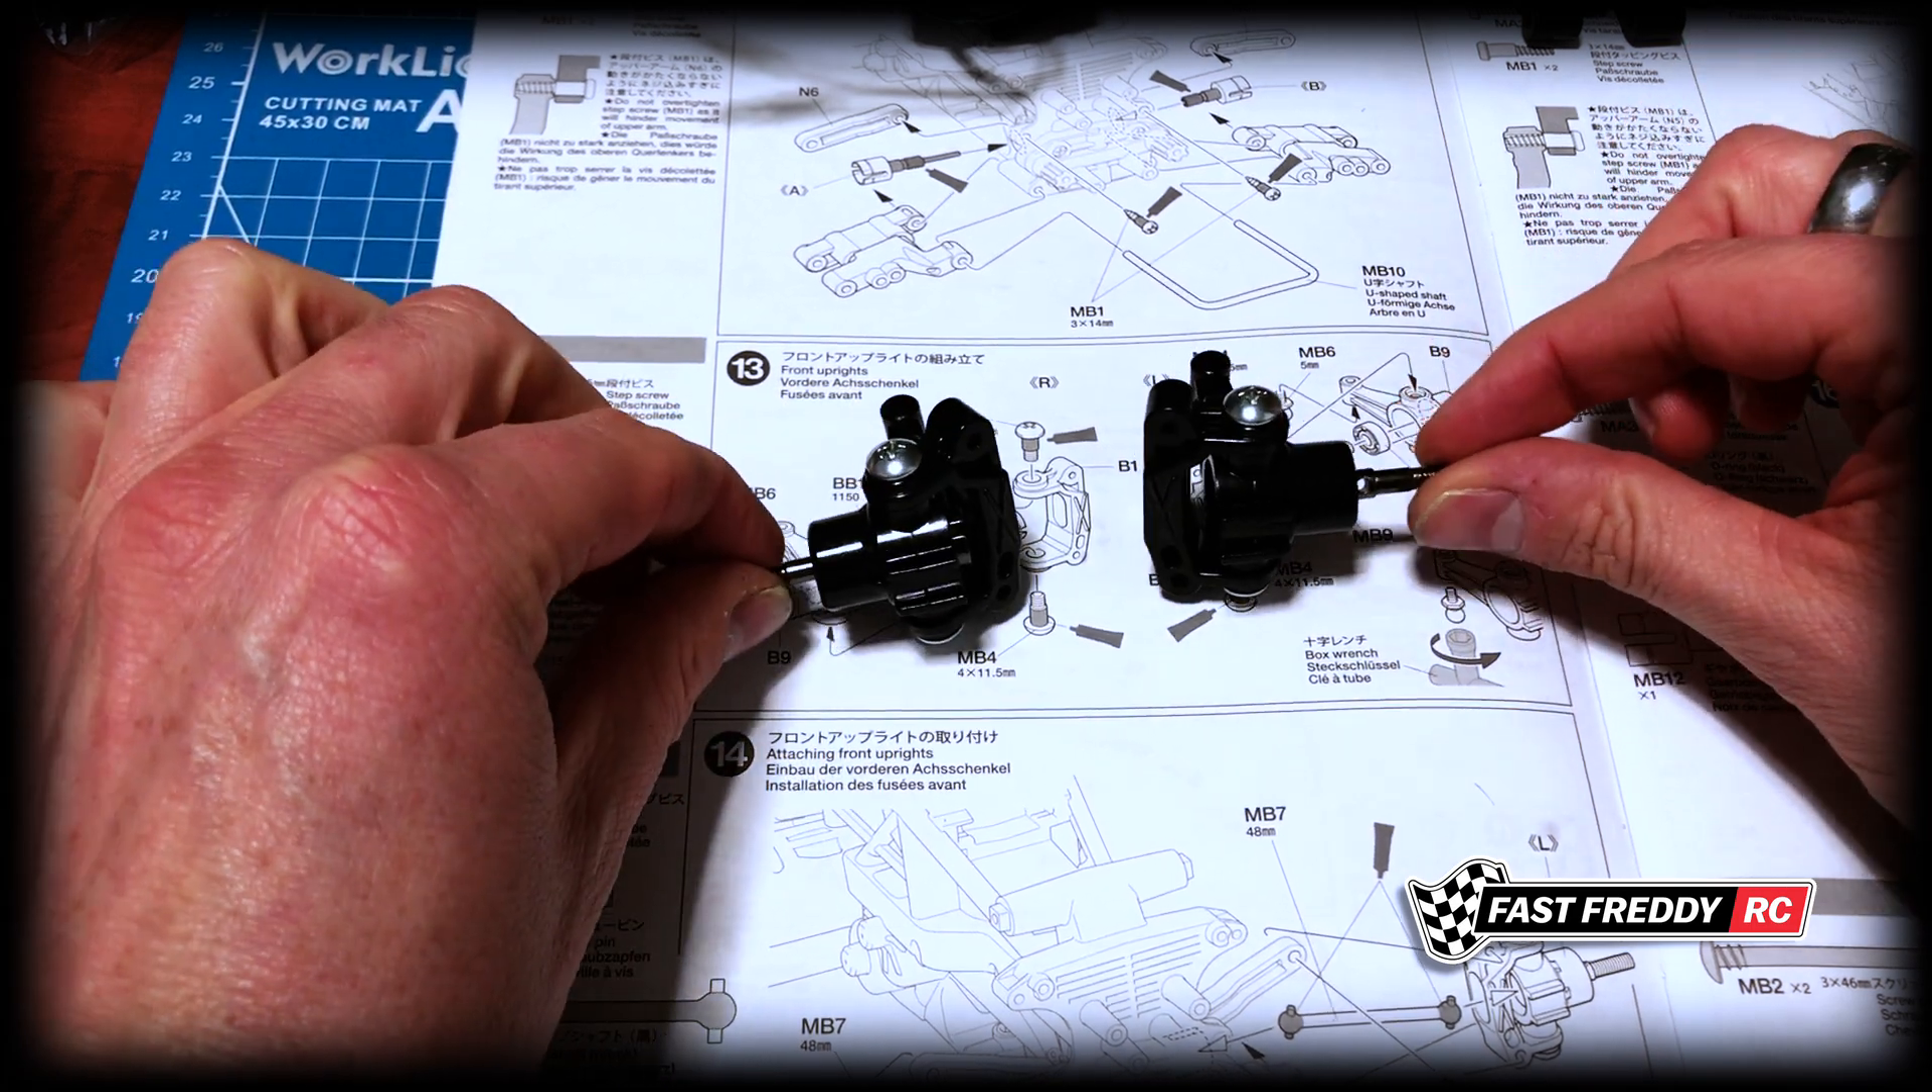Both sides of the uprights are done.